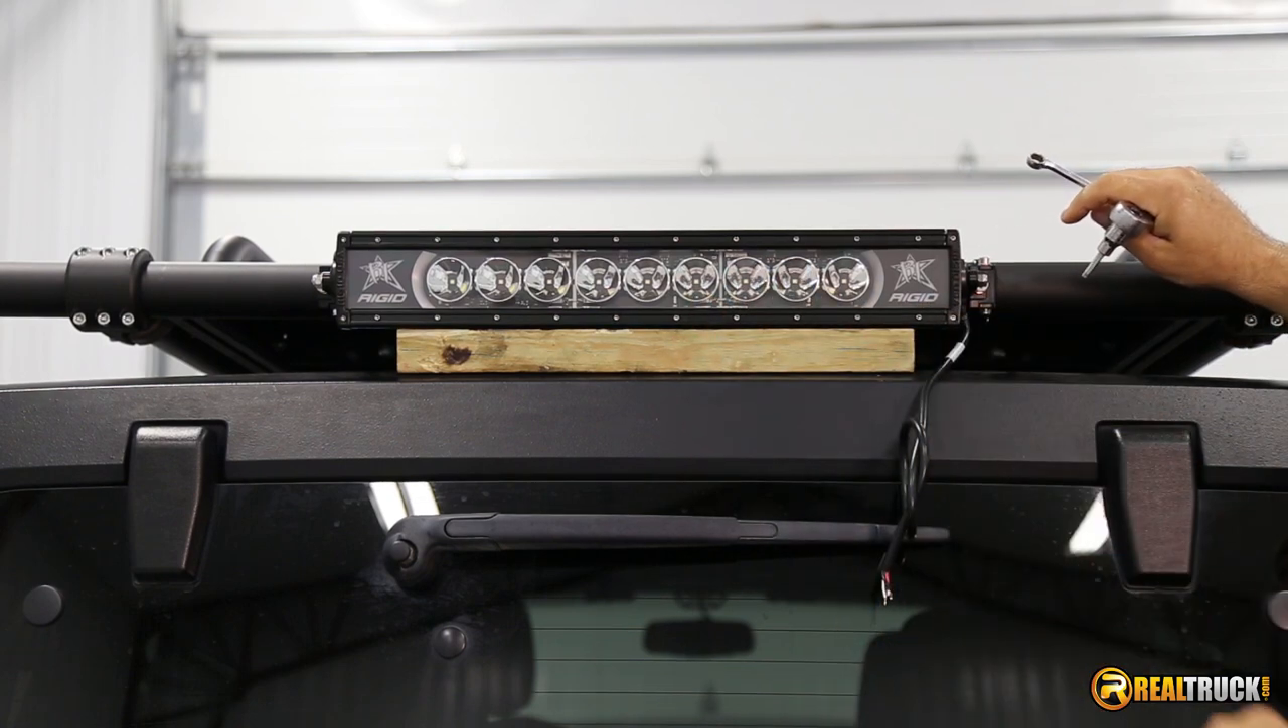All right, so what I've done then is it just works out that a 2x4 is just about the right perfect thickness for where I want to set this light at.